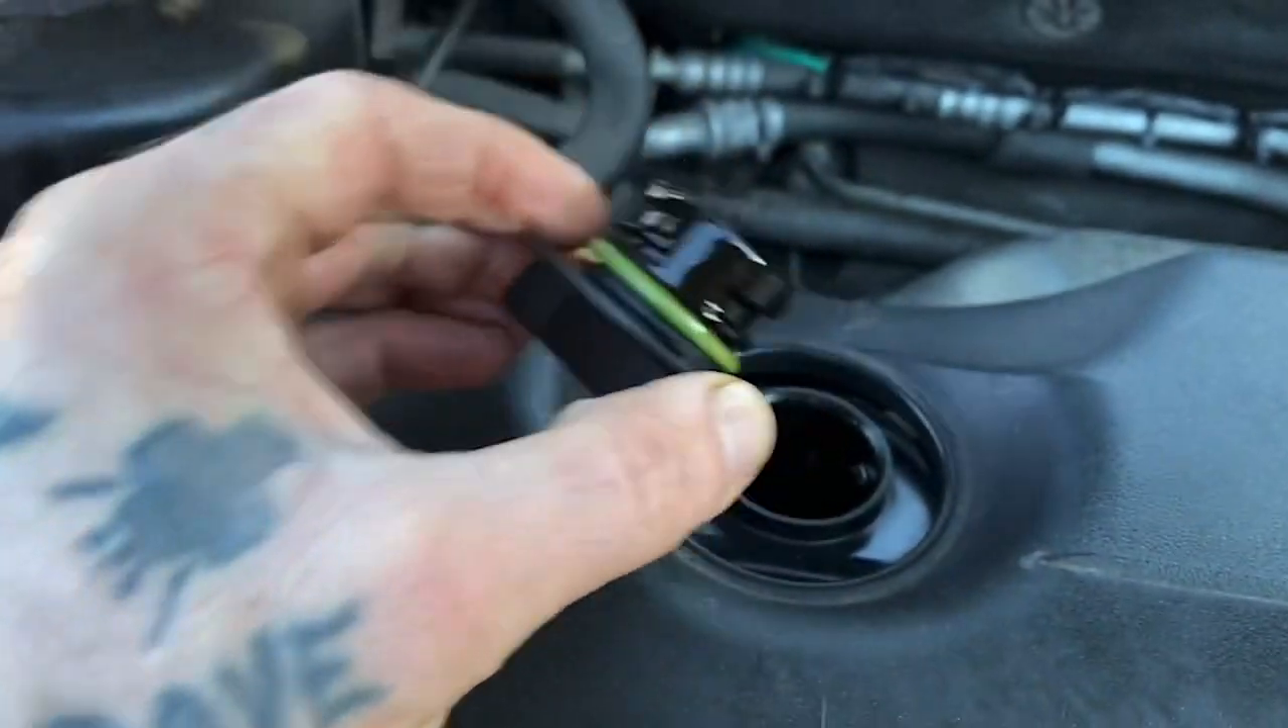Then, I removed the oil filler cap, just to give more flow through to drain the oil.